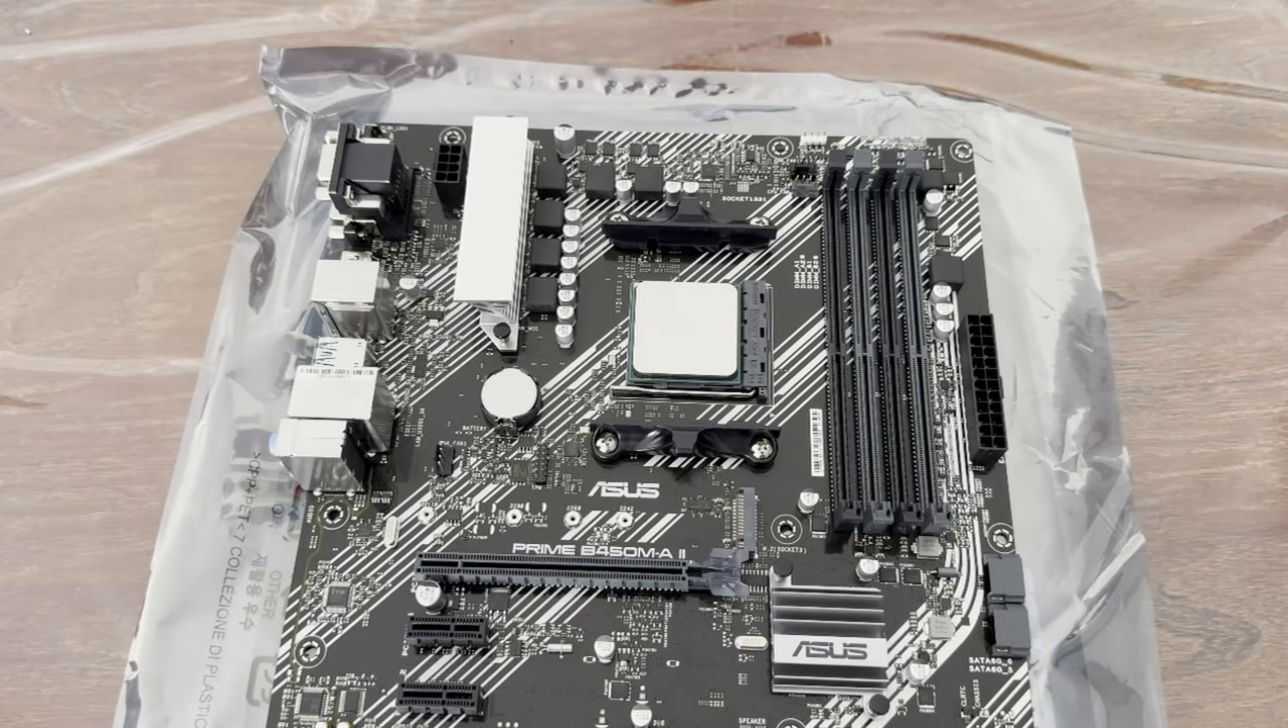And there we go. We have the CPU installed.